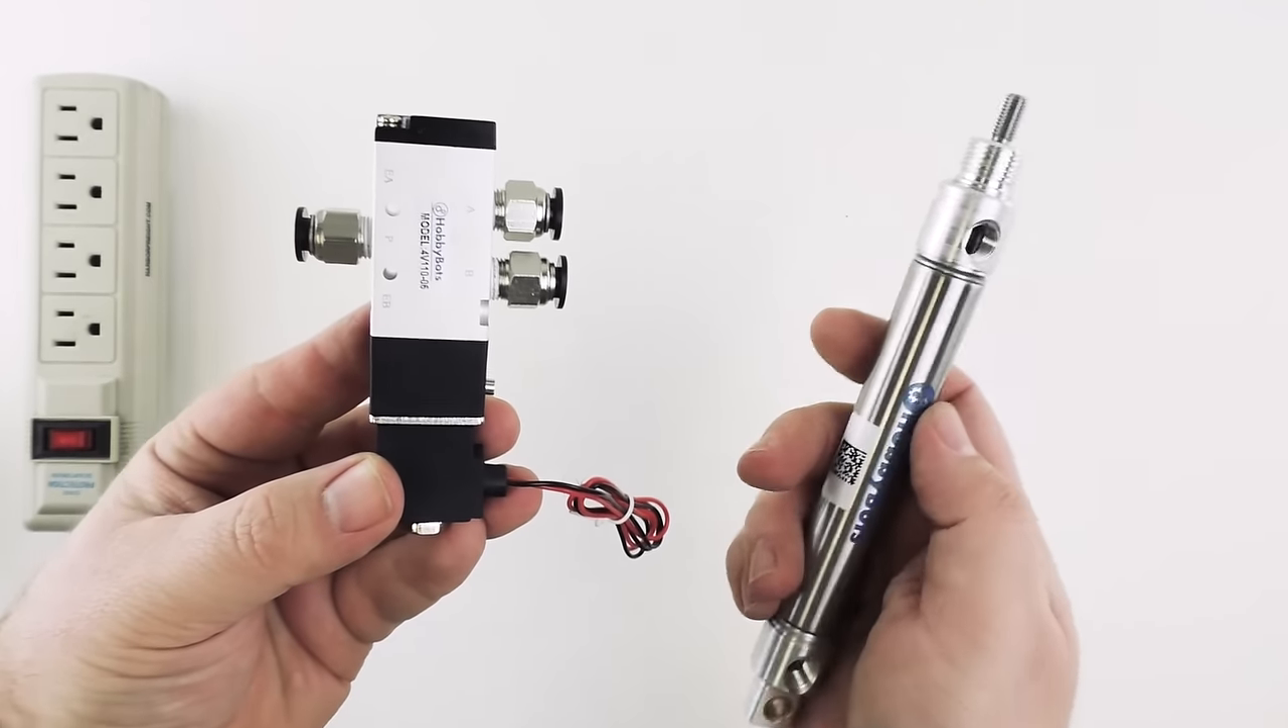Alright so those fittings are installed that's how we're going to get air into and out of the solenoid.